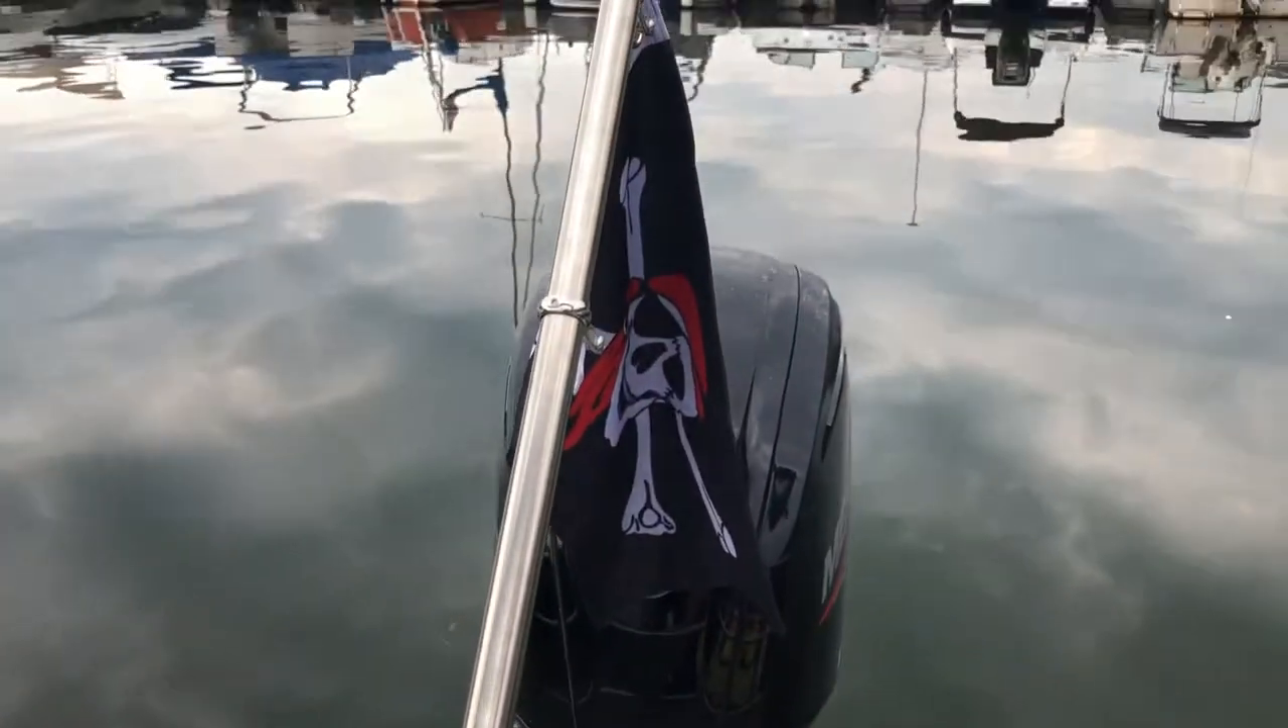Here's the flag all installed.